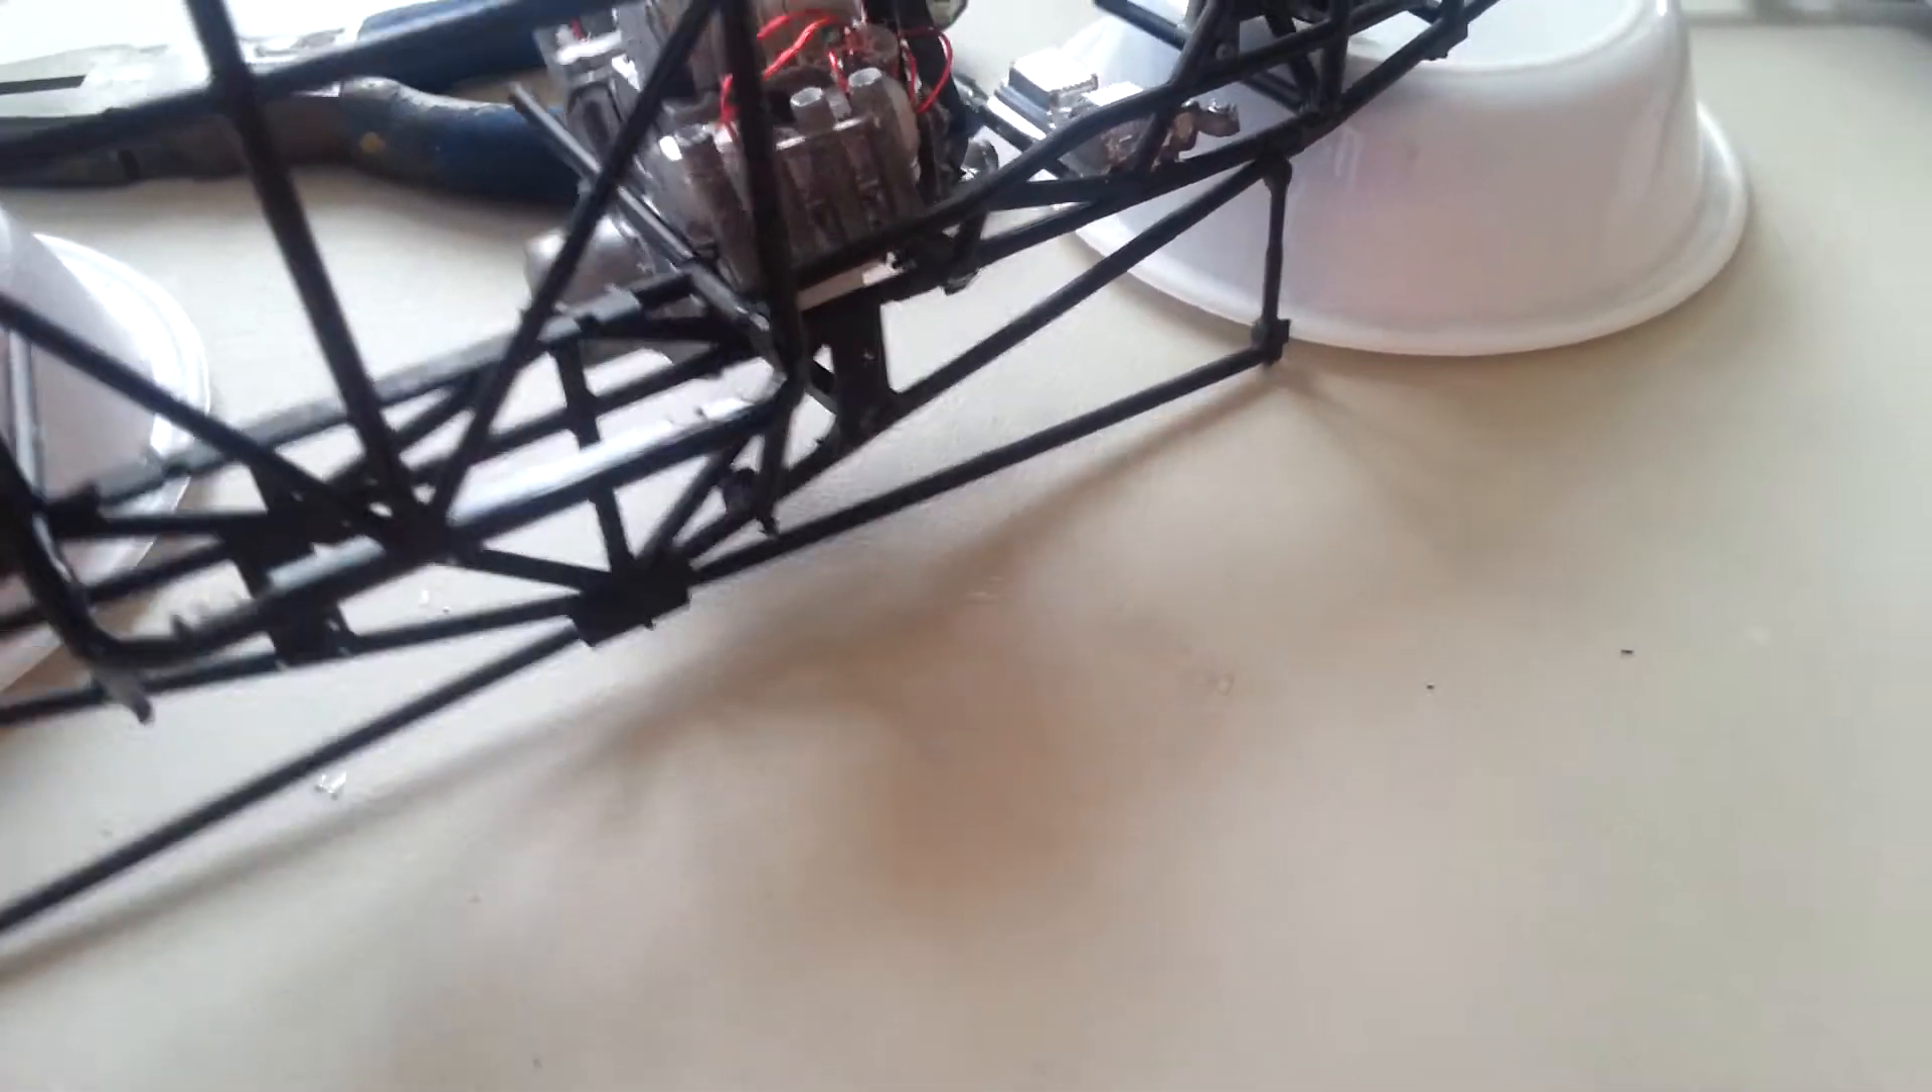That is half of the frame built here with the engine in it.